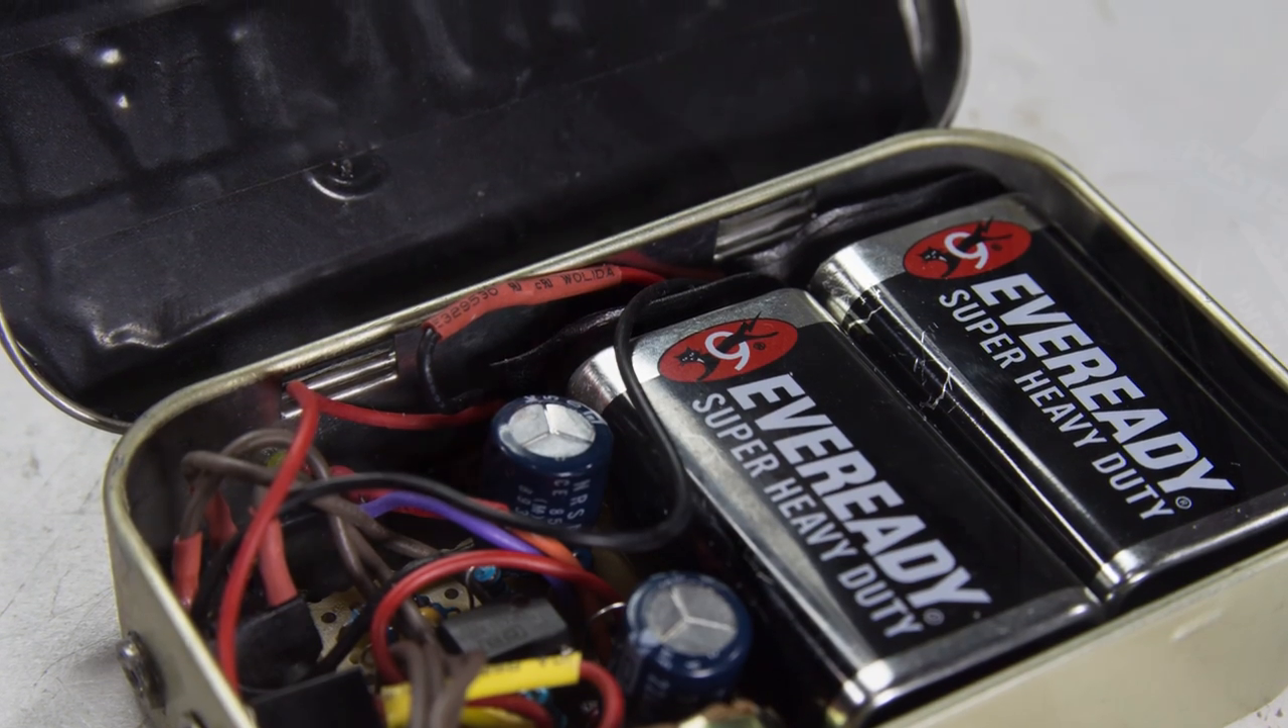Everything fits nicely inside the box.